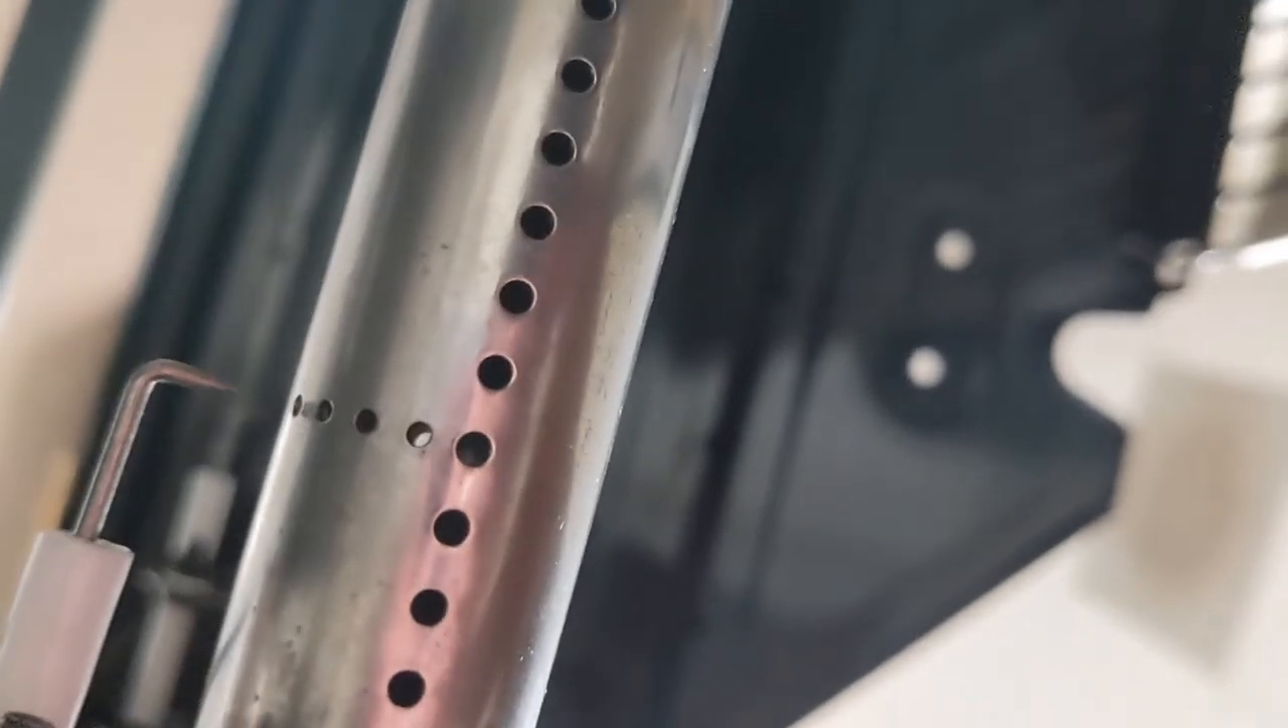And you can see that the electrode is lined up directly with that line of holes that goes across the bottom of the burner. It's for ignition purposes only that that line of holes exists.